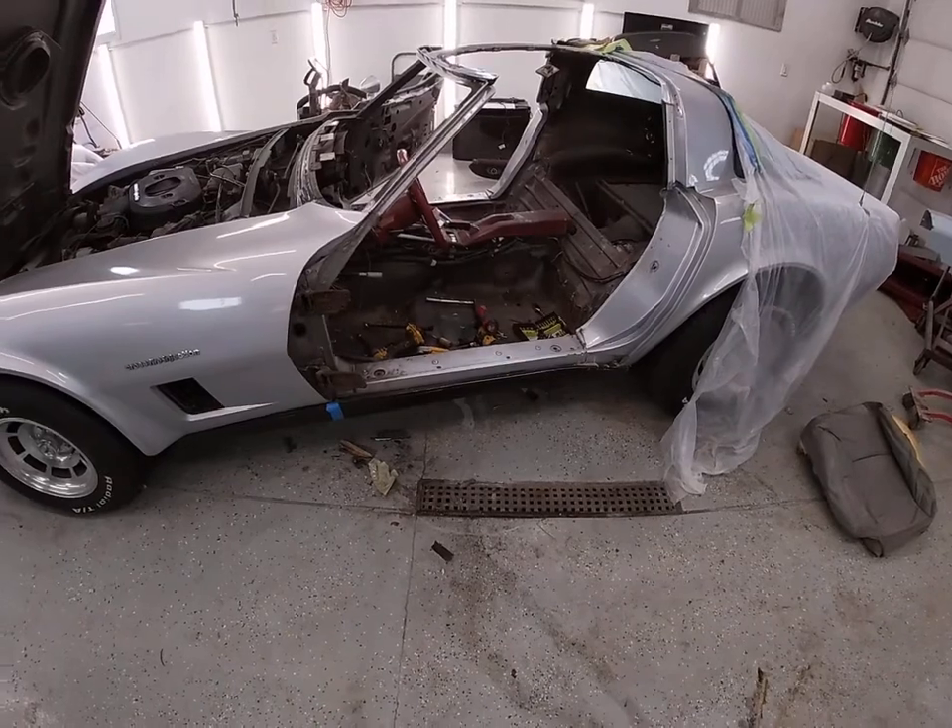Well we got the driver's door off and i'm waiting on some parts of the passenger door so i figured we'd get this one off here.